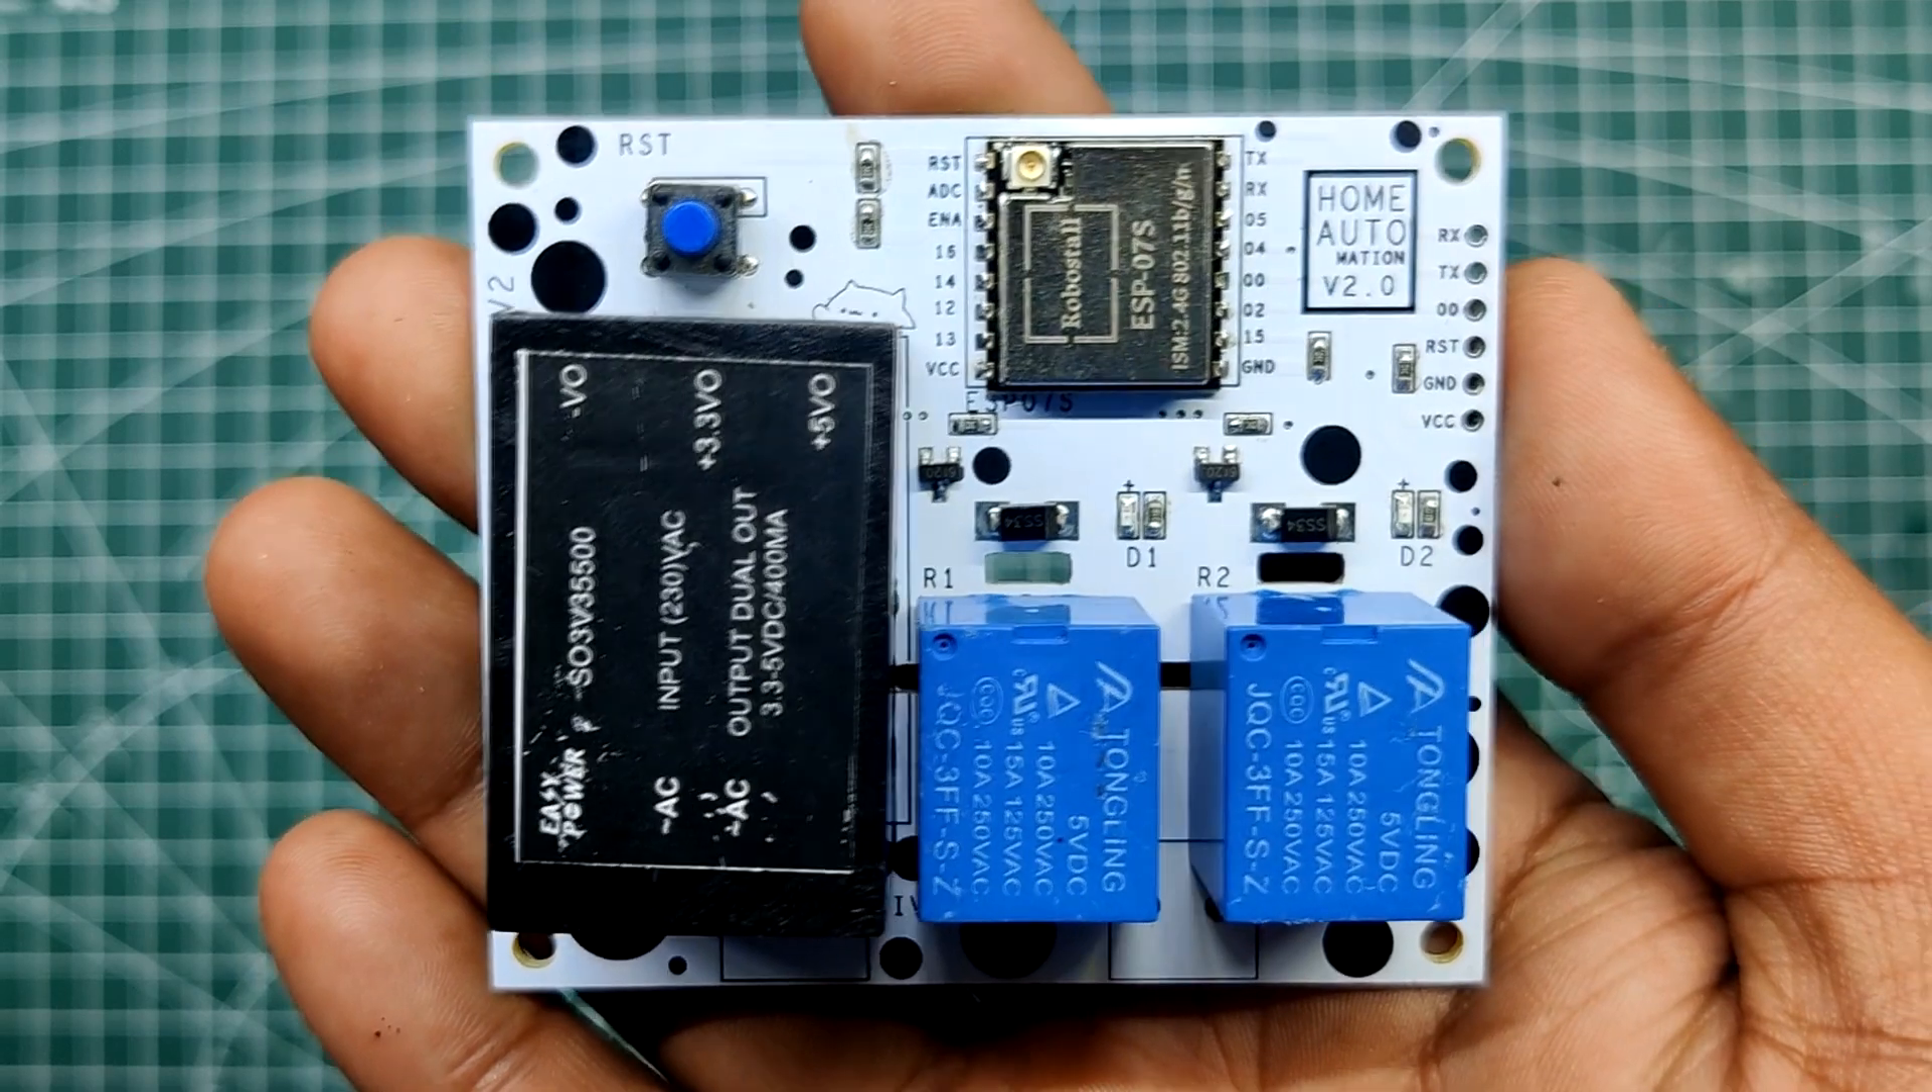This complete home automation board which has every component attached properly to its location is the end result of the board assembly process.